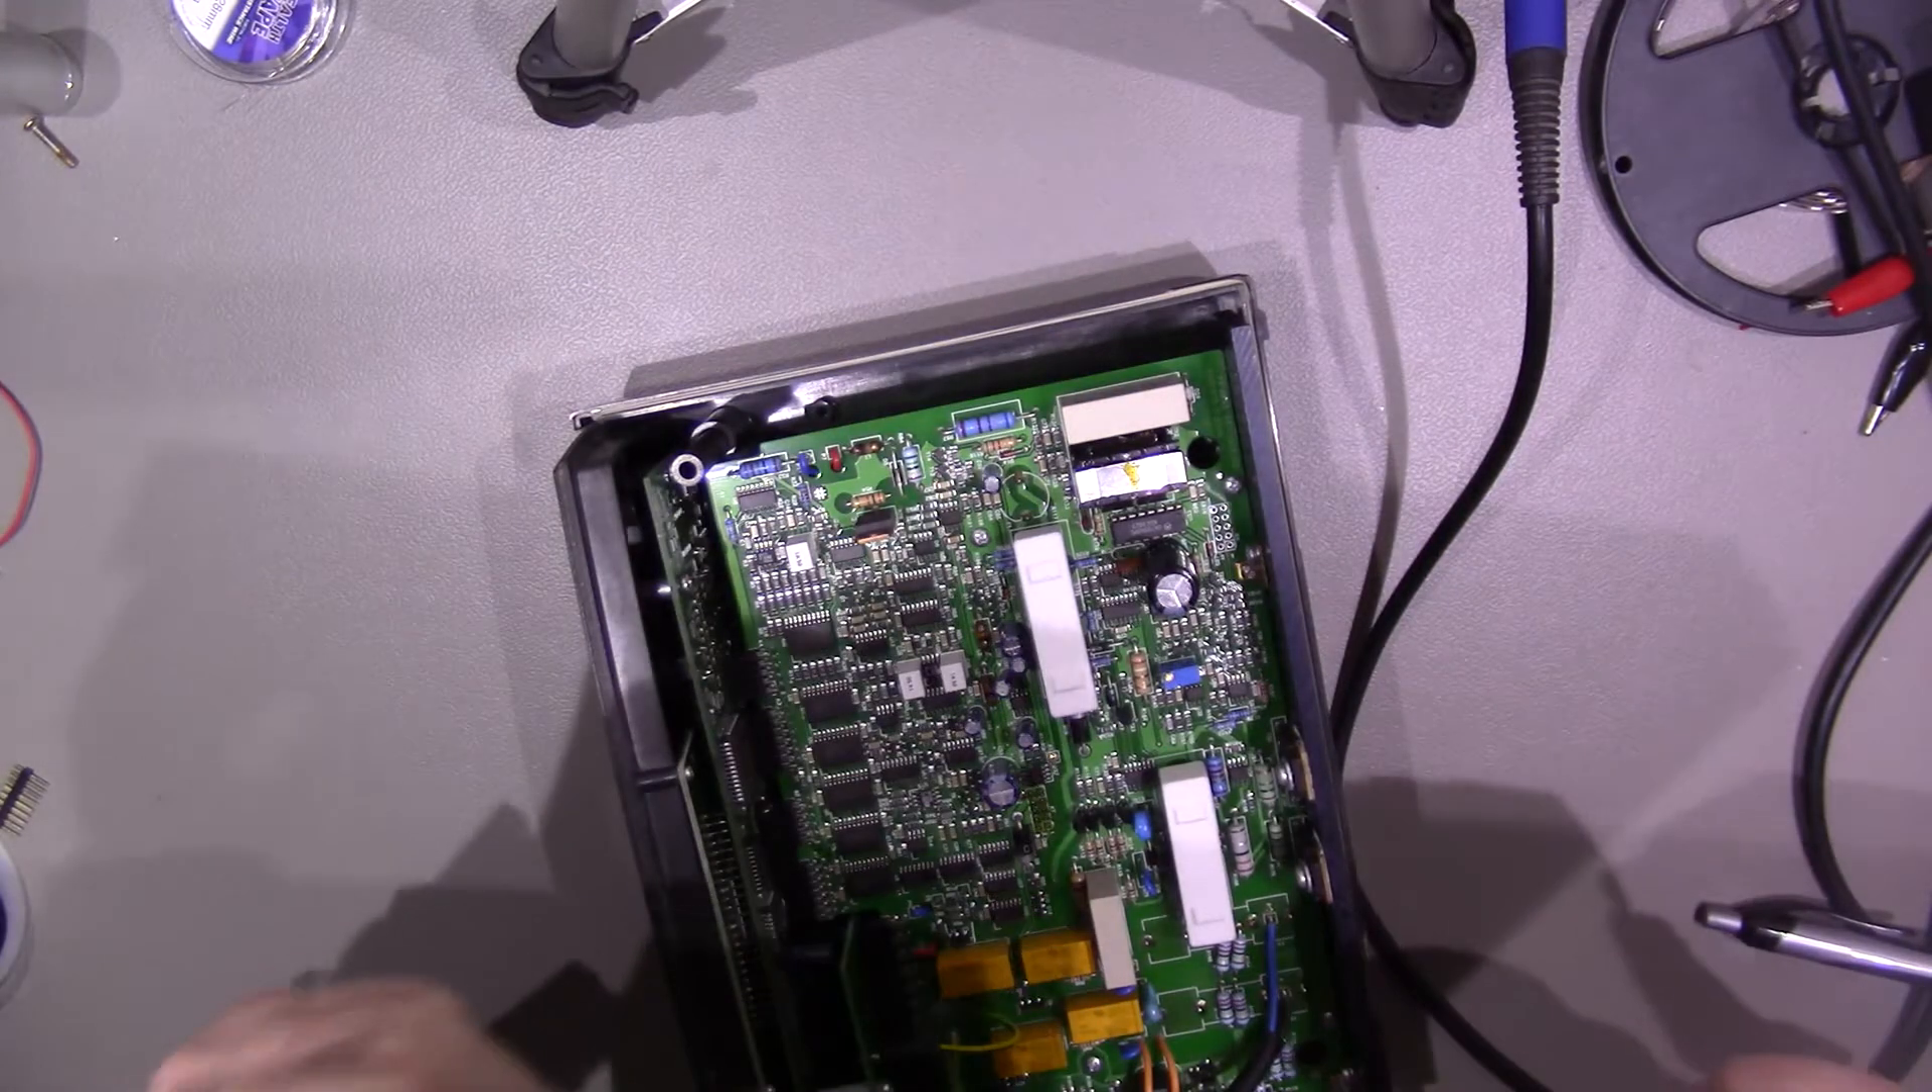So there's our top cover removed.